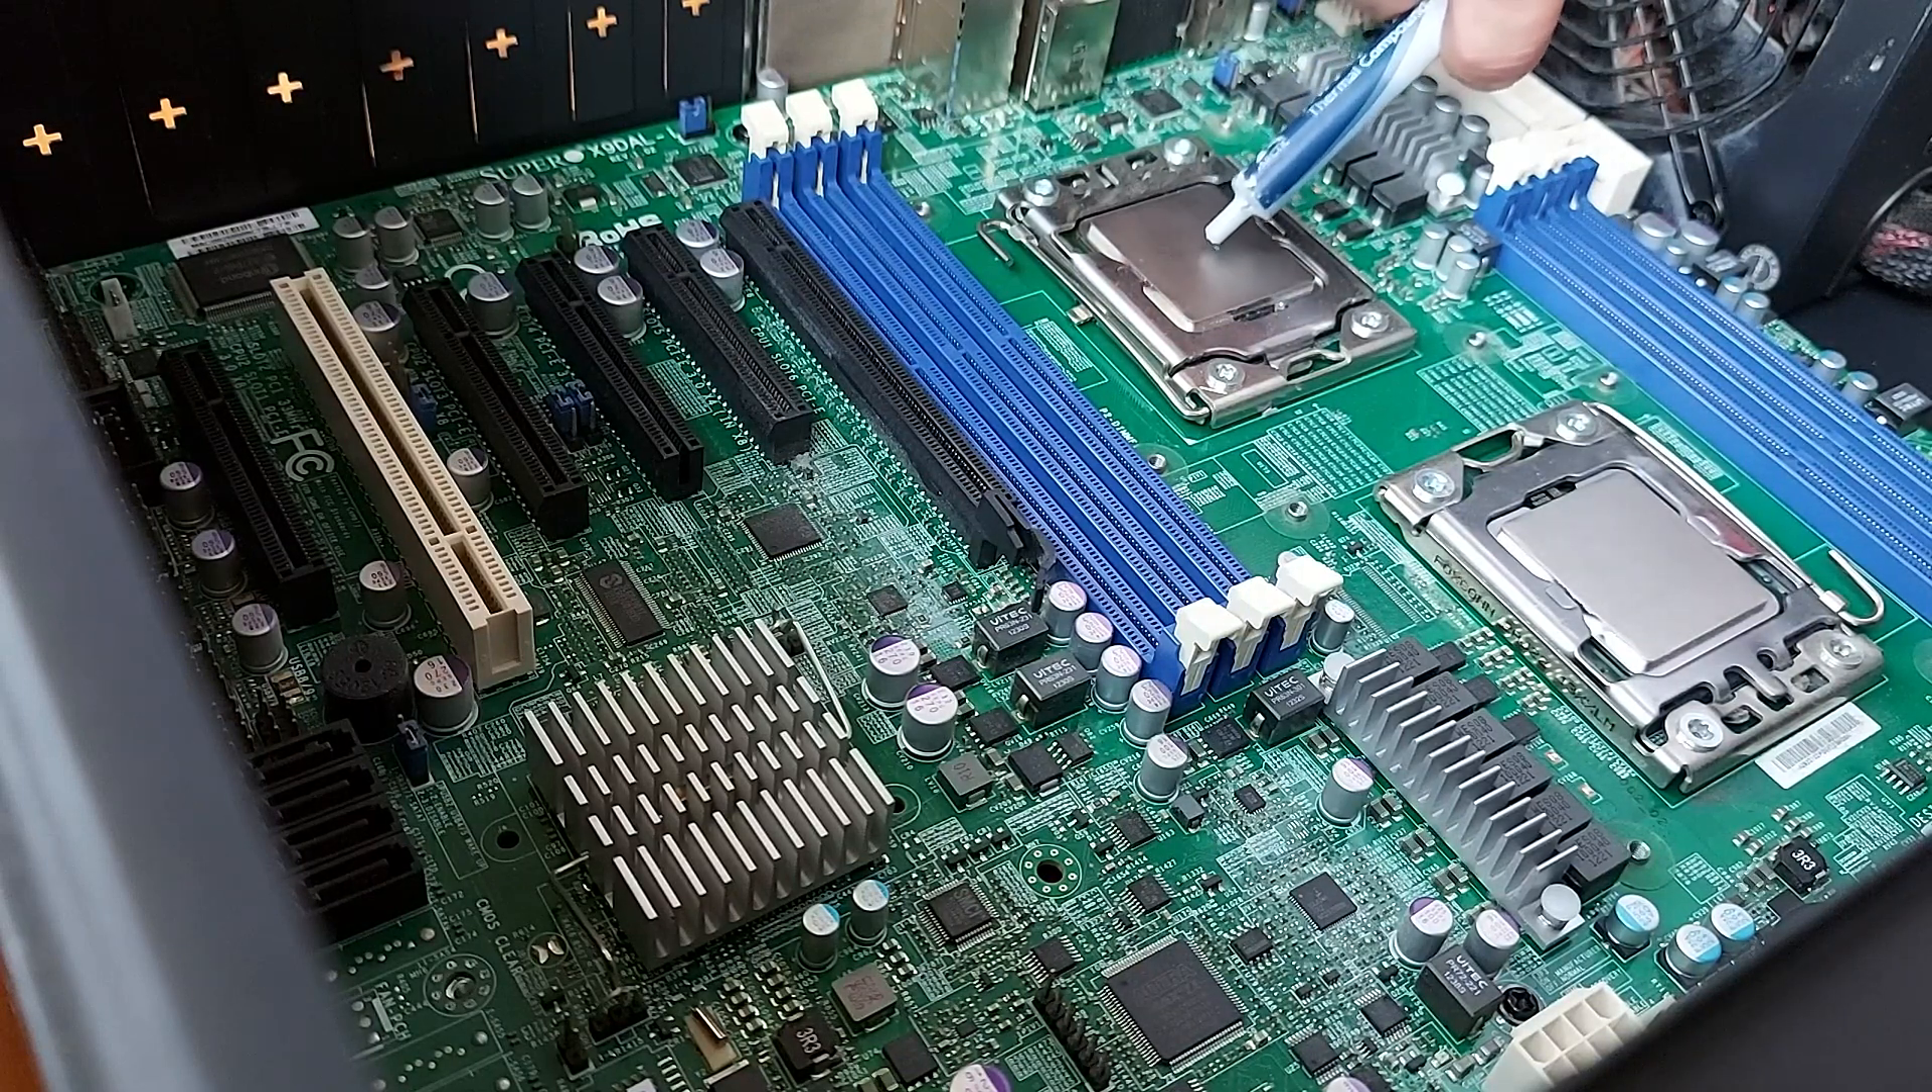Now that we've got our CPUs installed it's time to slap a small pea-sized blob of thermal paste on each one of them and get our heat sinks installed on top of them.